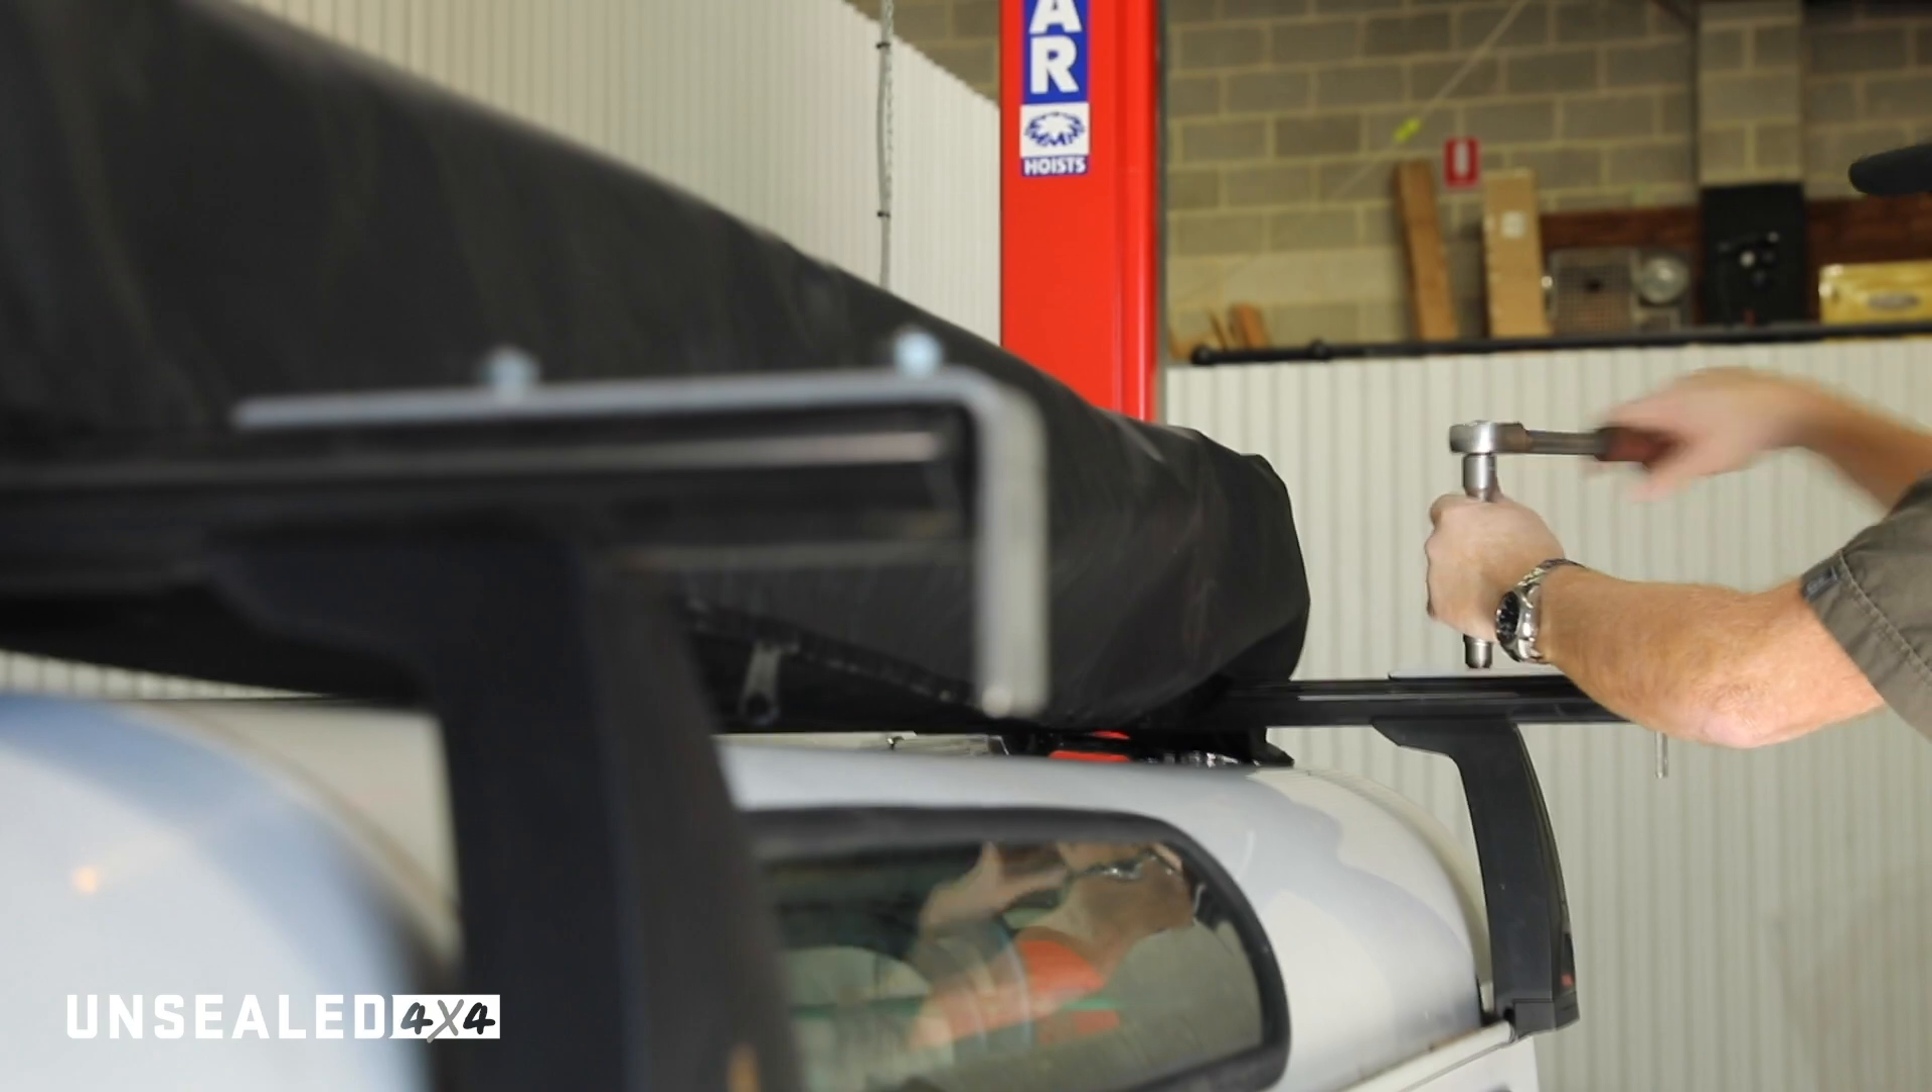As you can see we've got the brackets sticking out a fair bit.